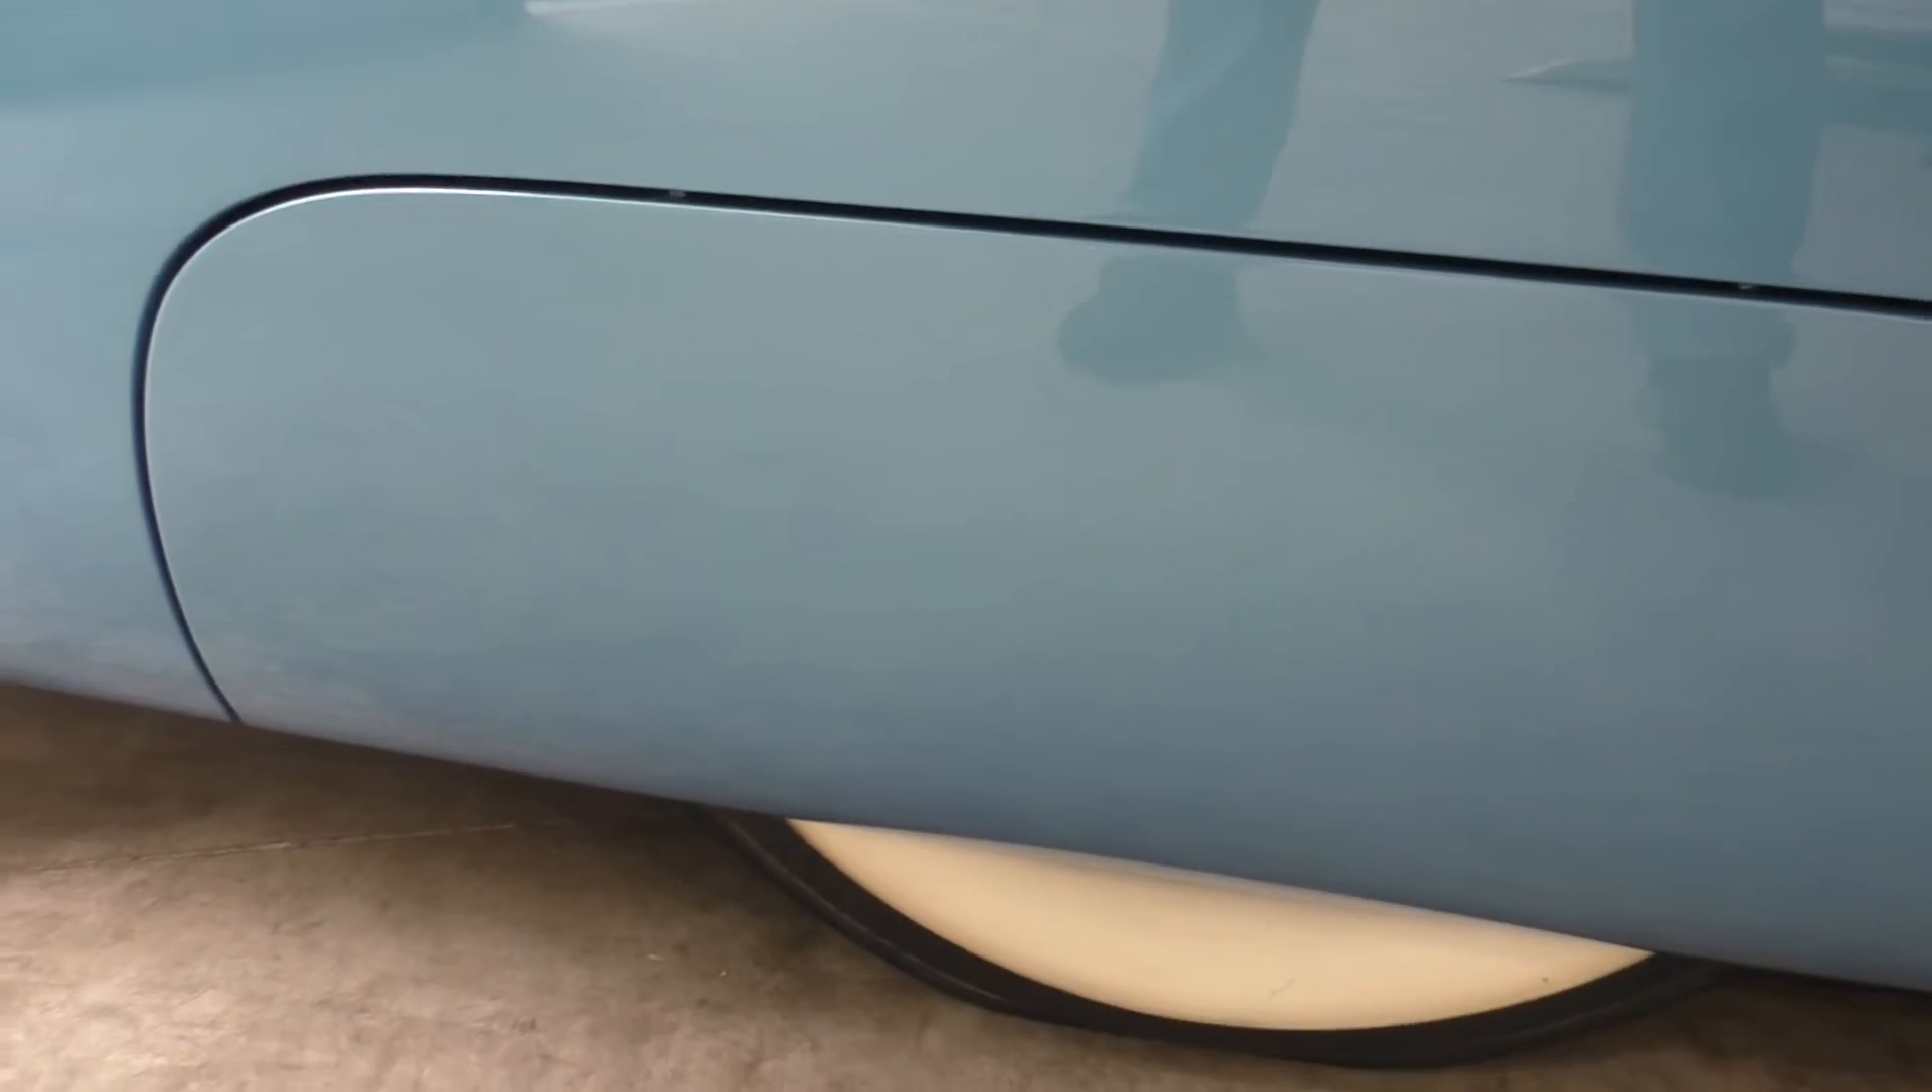The rear fender skirts have been extended and fitted. Just the gap is actually the same as the doors and the hood. They fit perfectly.